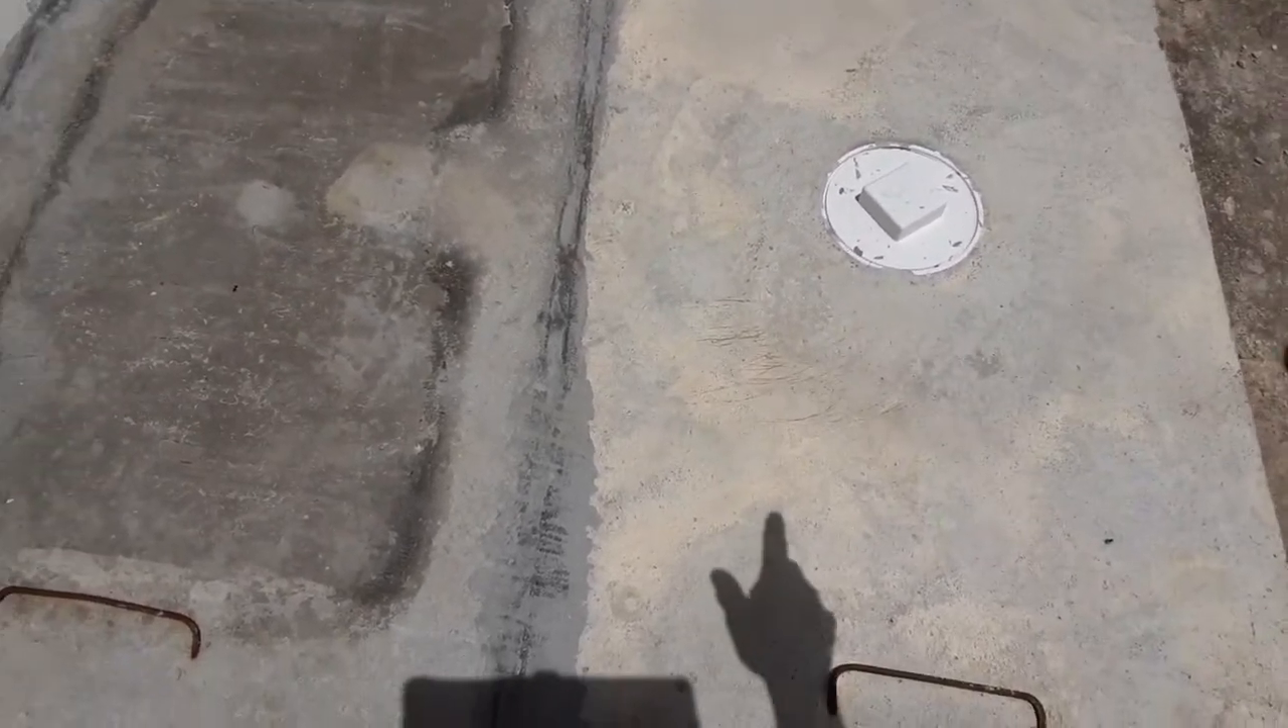So, this is the end result of our refurbishment of a 25-year-old septic tank. So, we made the concrete slab covers, we placed them on there.